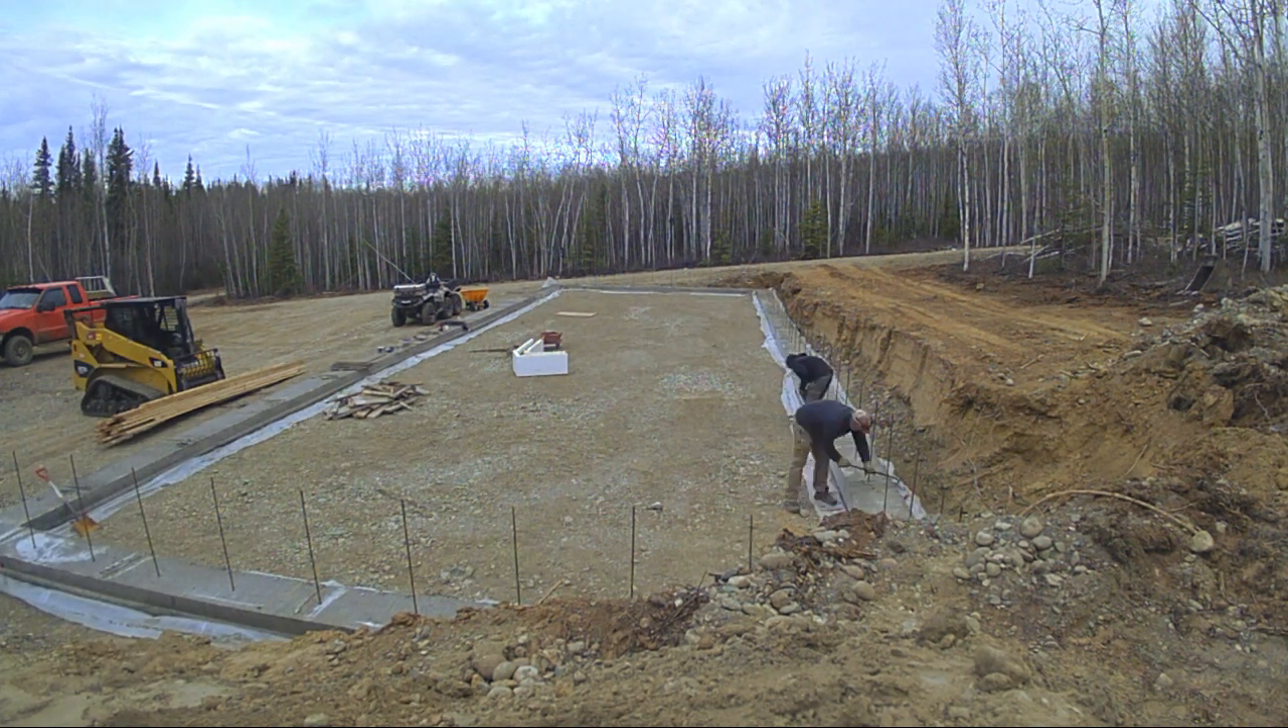So we put in vertical rebar to tie in the structure that's going up.